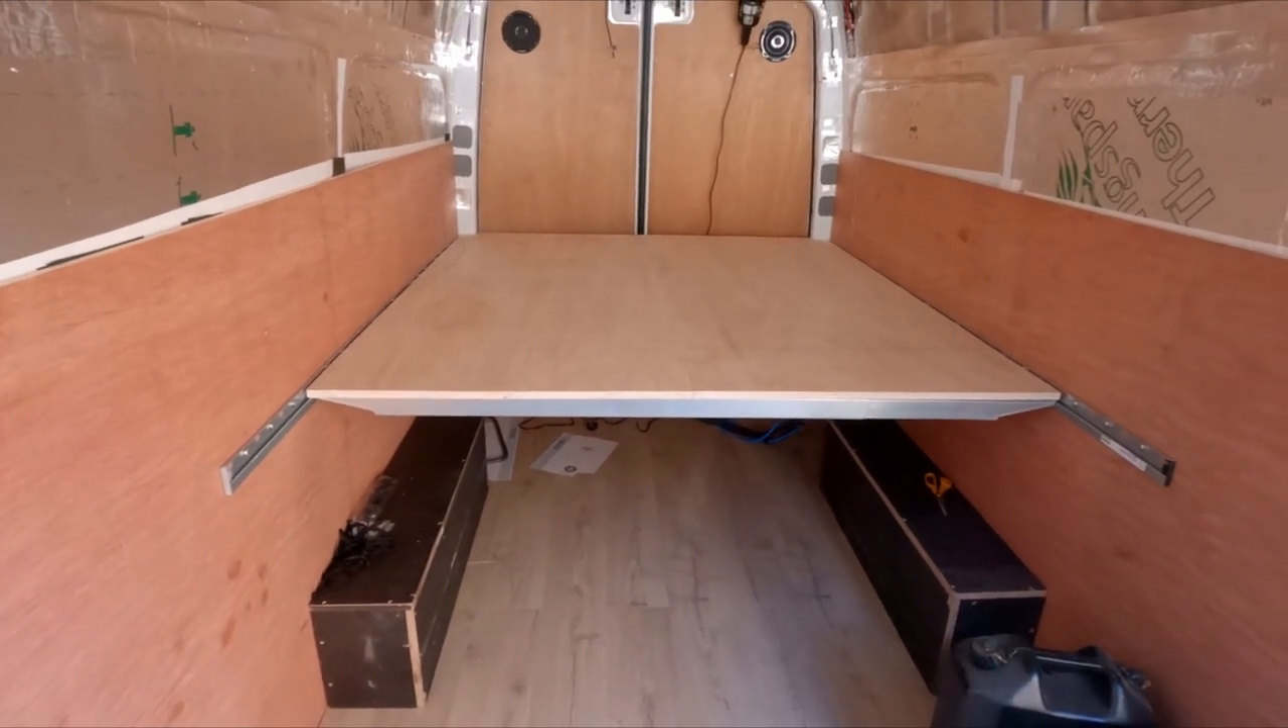I have now put the foundation, the base in for the bed.